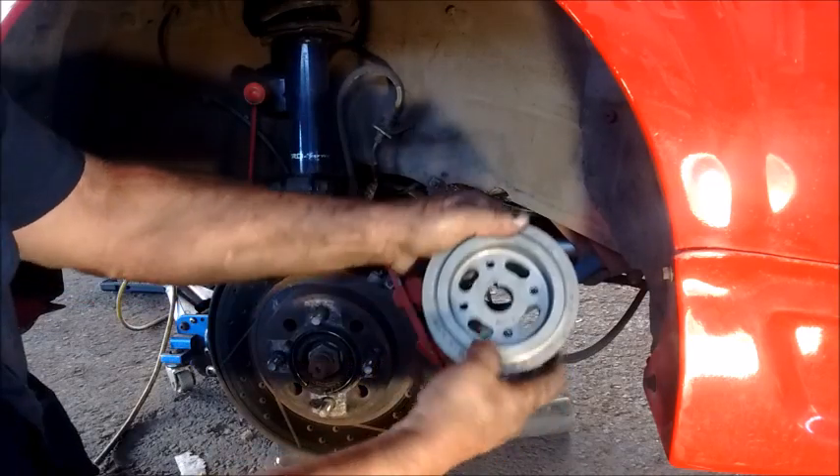So here we go after about five minutes of wiggling the pulley finally came out.